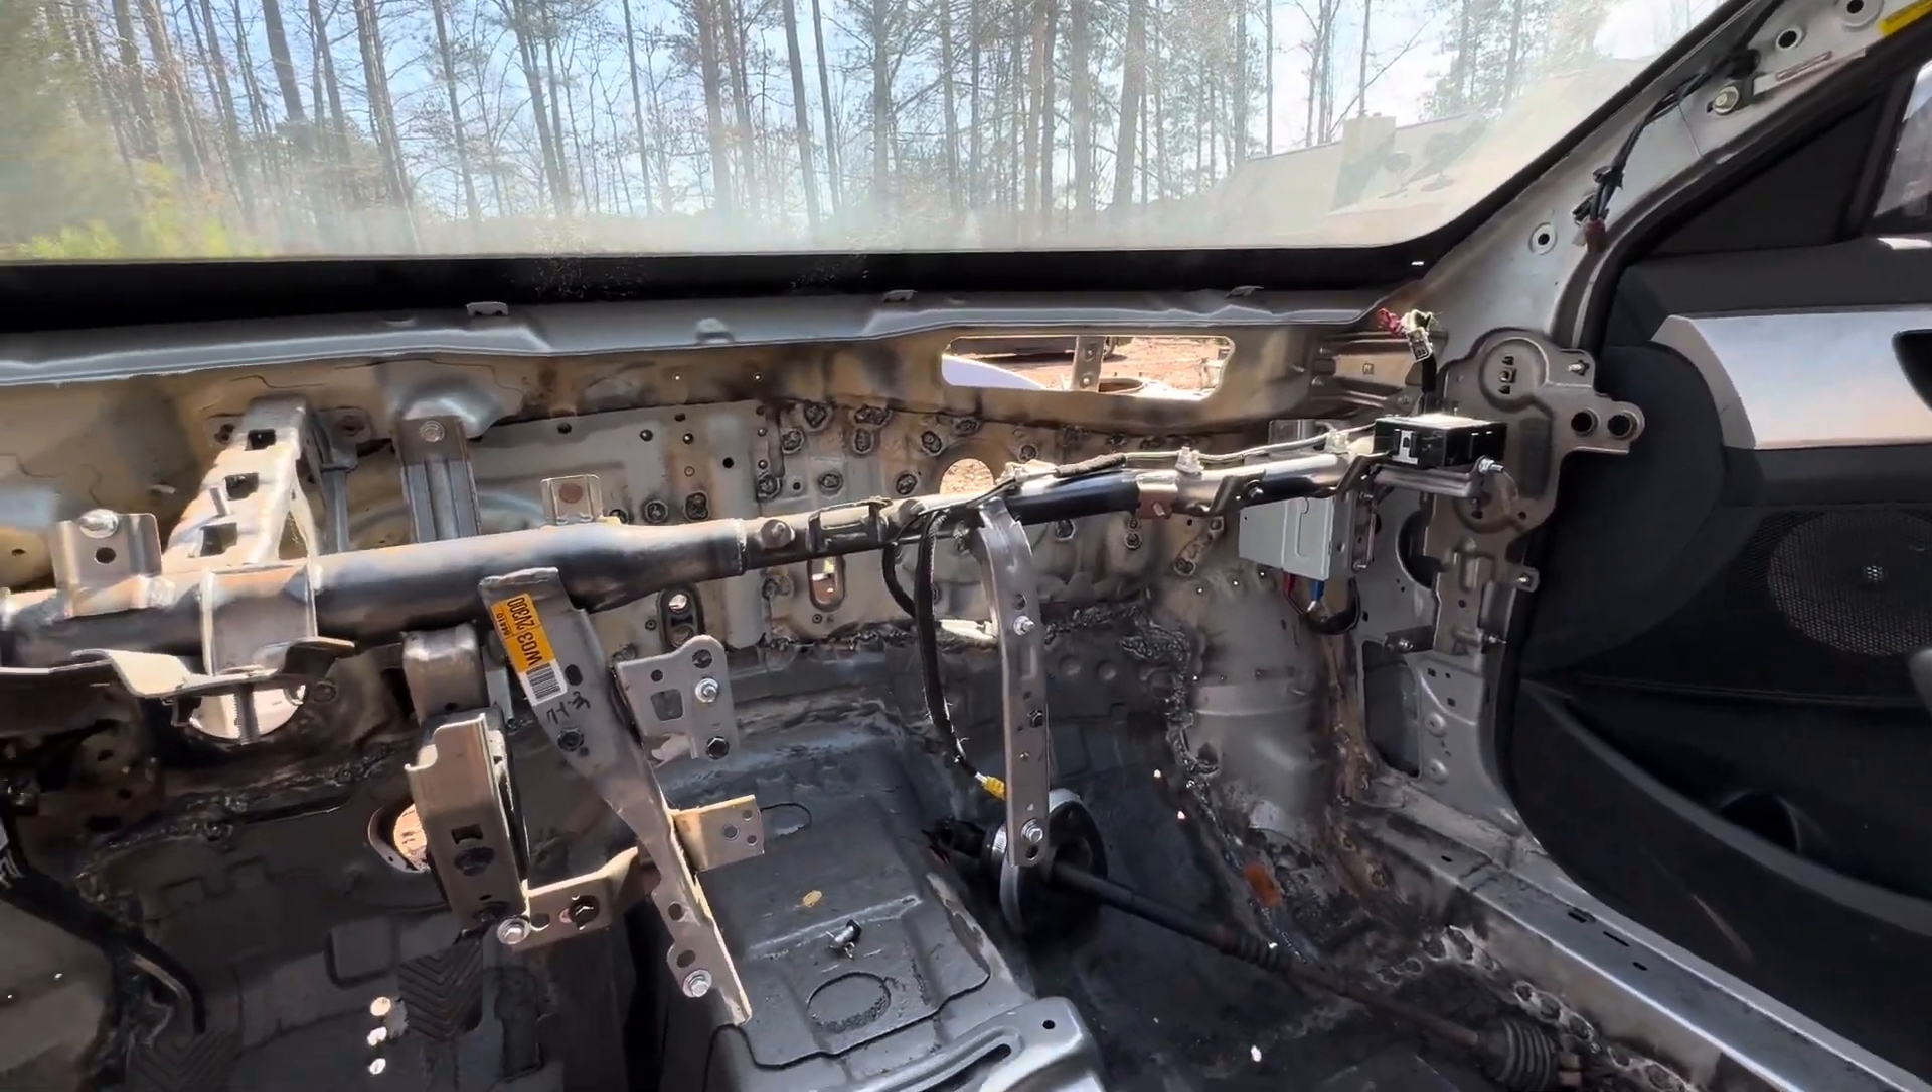Okay so i've completely stripped the dashboard reinforcement frame uh removed the heat and air box.